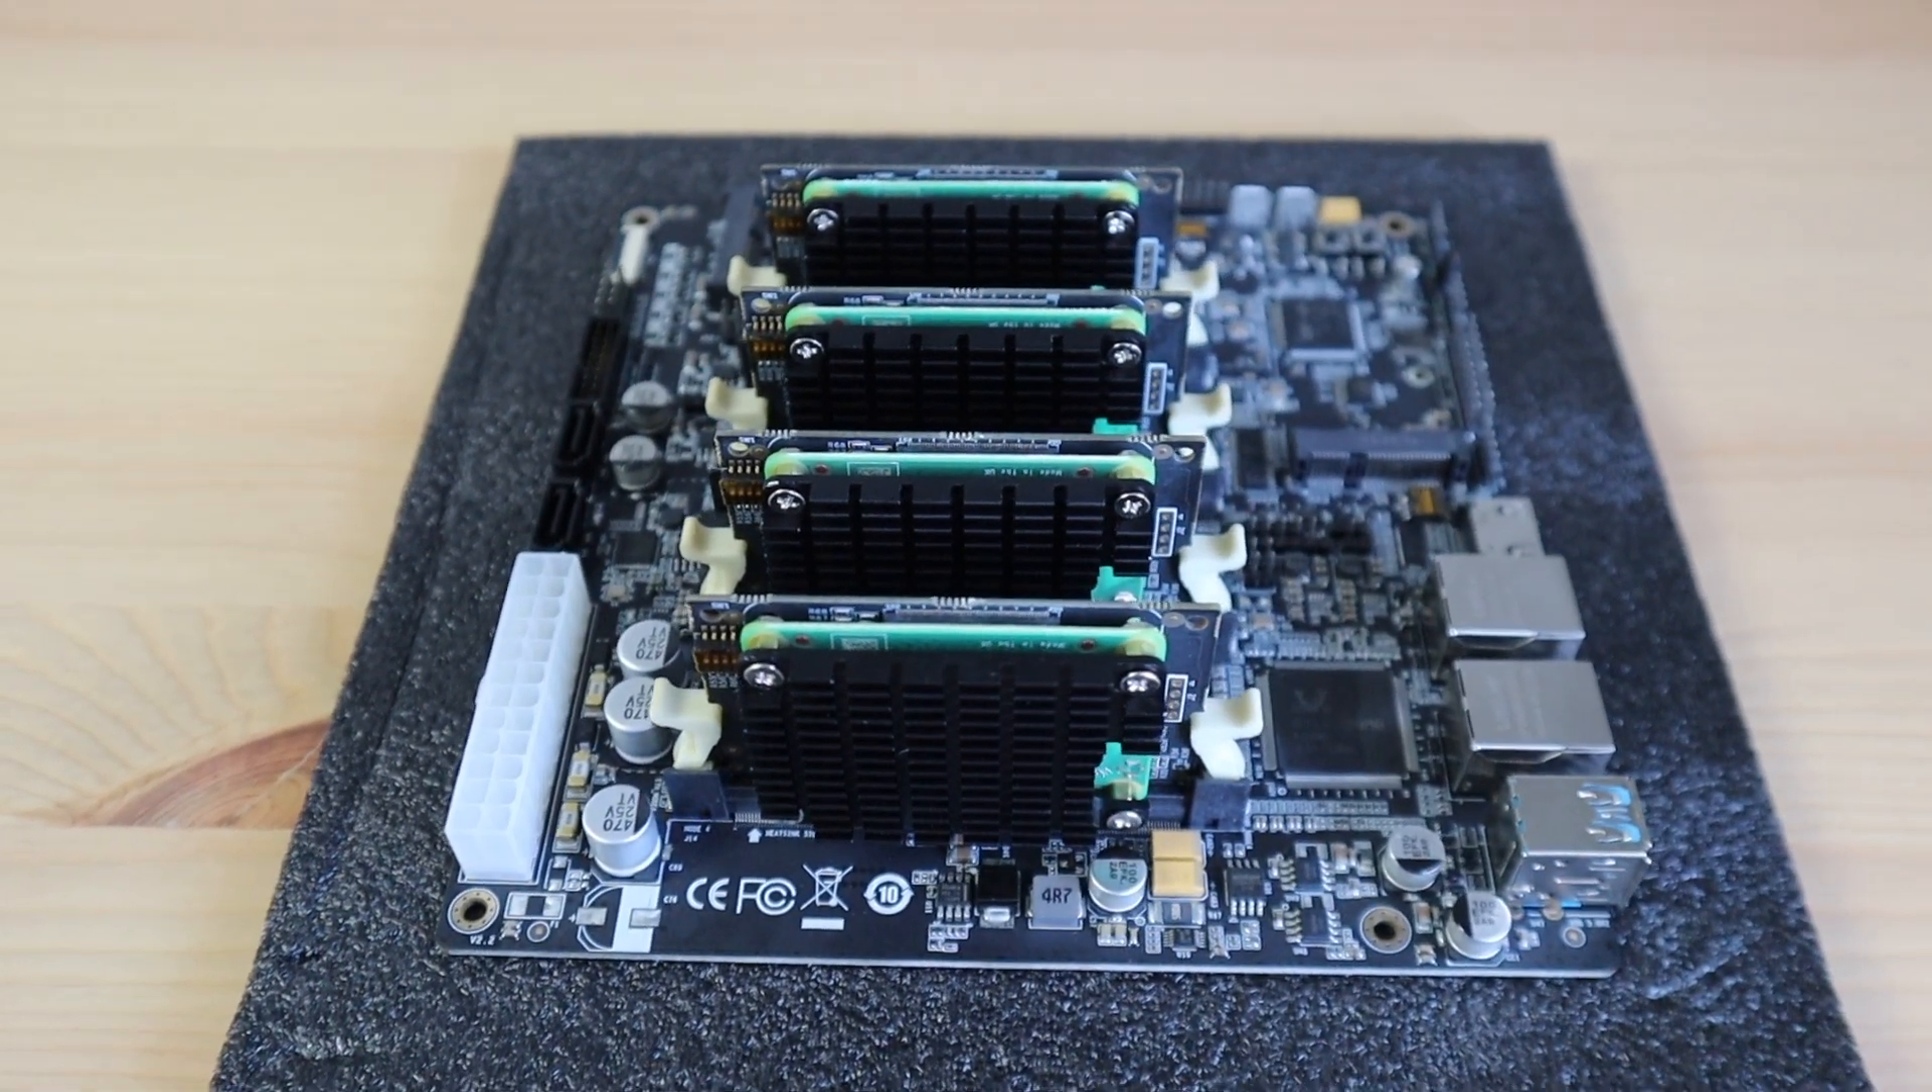With that done, our cluster is basically assembled. All we need to do to finish it off is to plug in a power supply and an Ethernet cable.